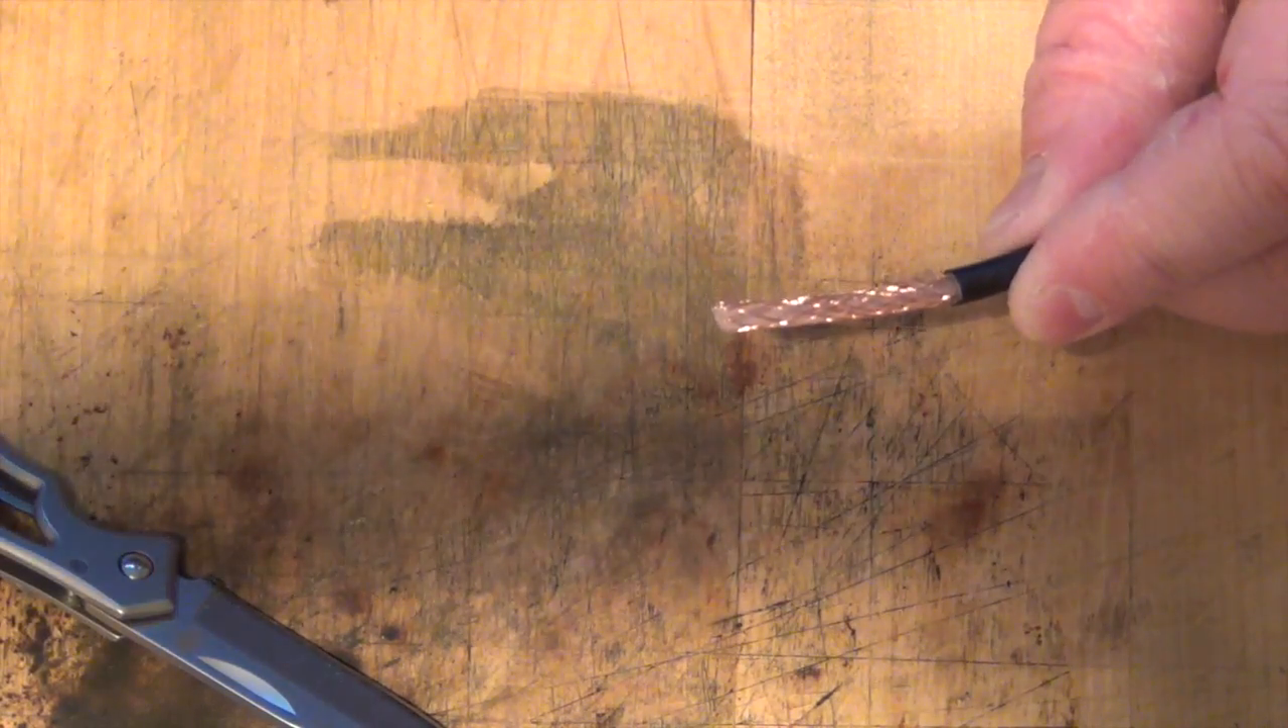And there we go, we've removed the outer protective cover to expose the braid.